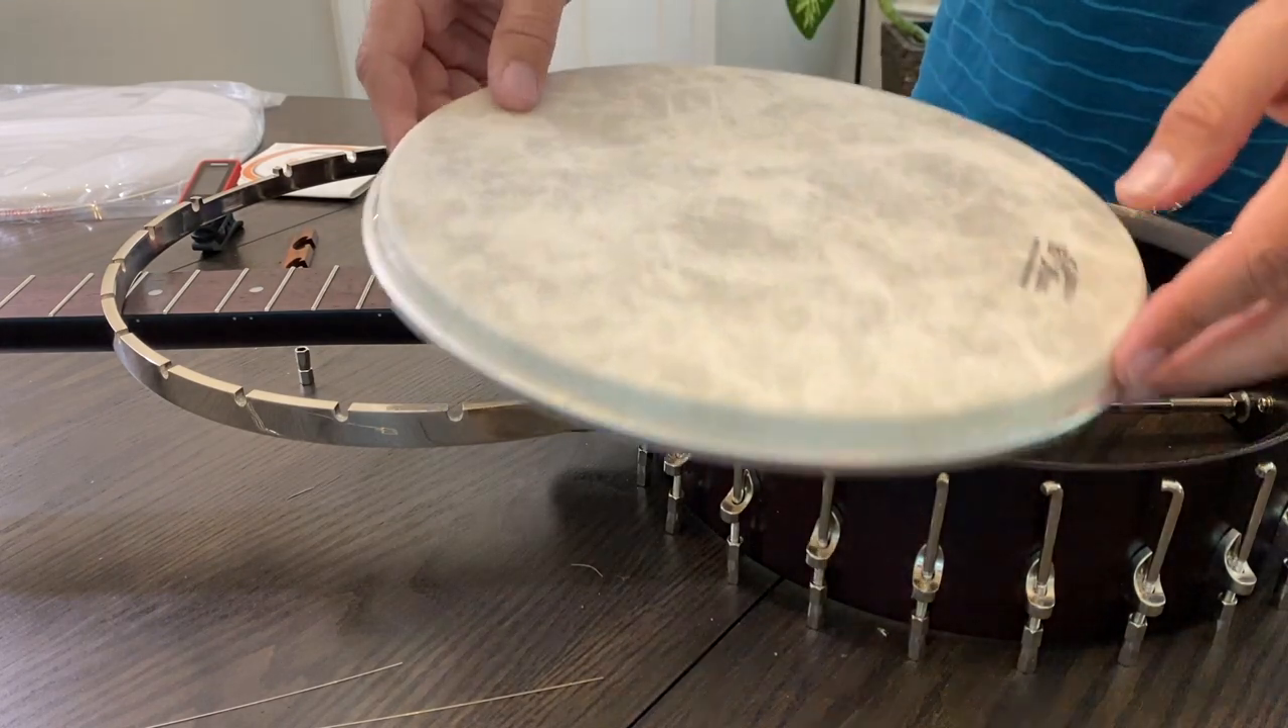We've taken, we've taken off this old head, just lay it to the side.